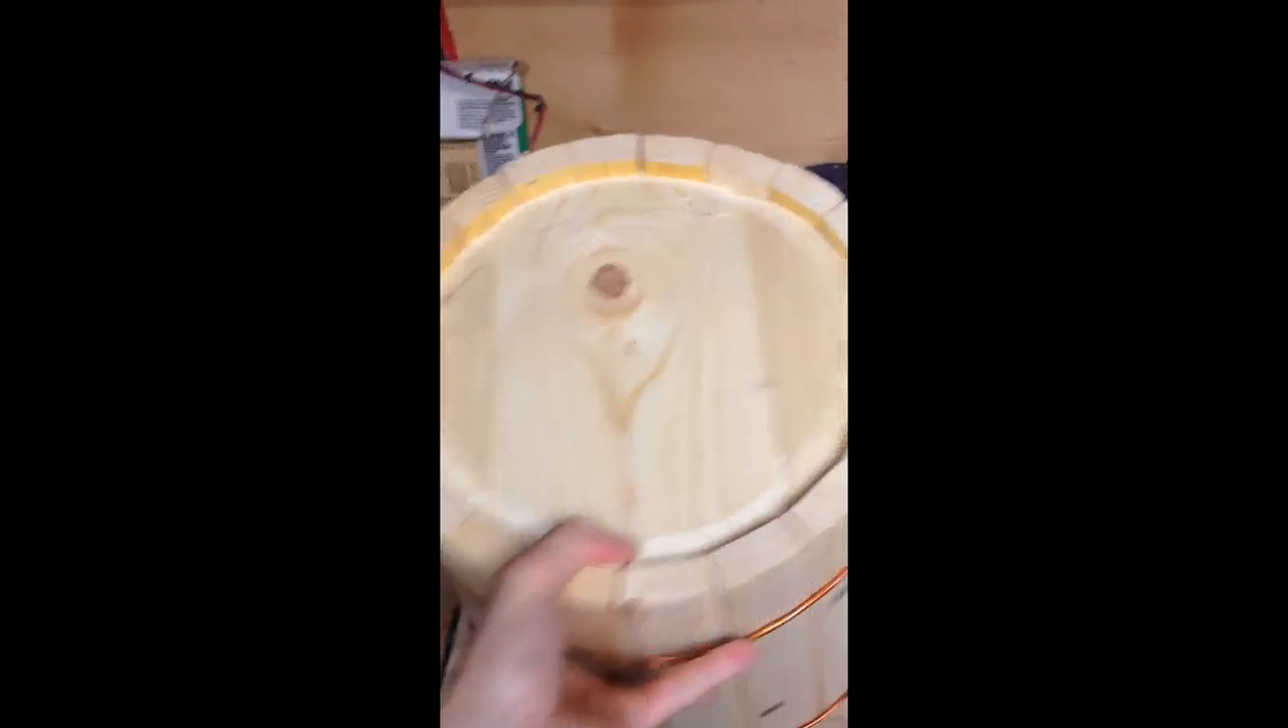Alright, so you can see the bottom of the bucket is put in and I also got a little bit carried away and just kind of put the whole thing together.